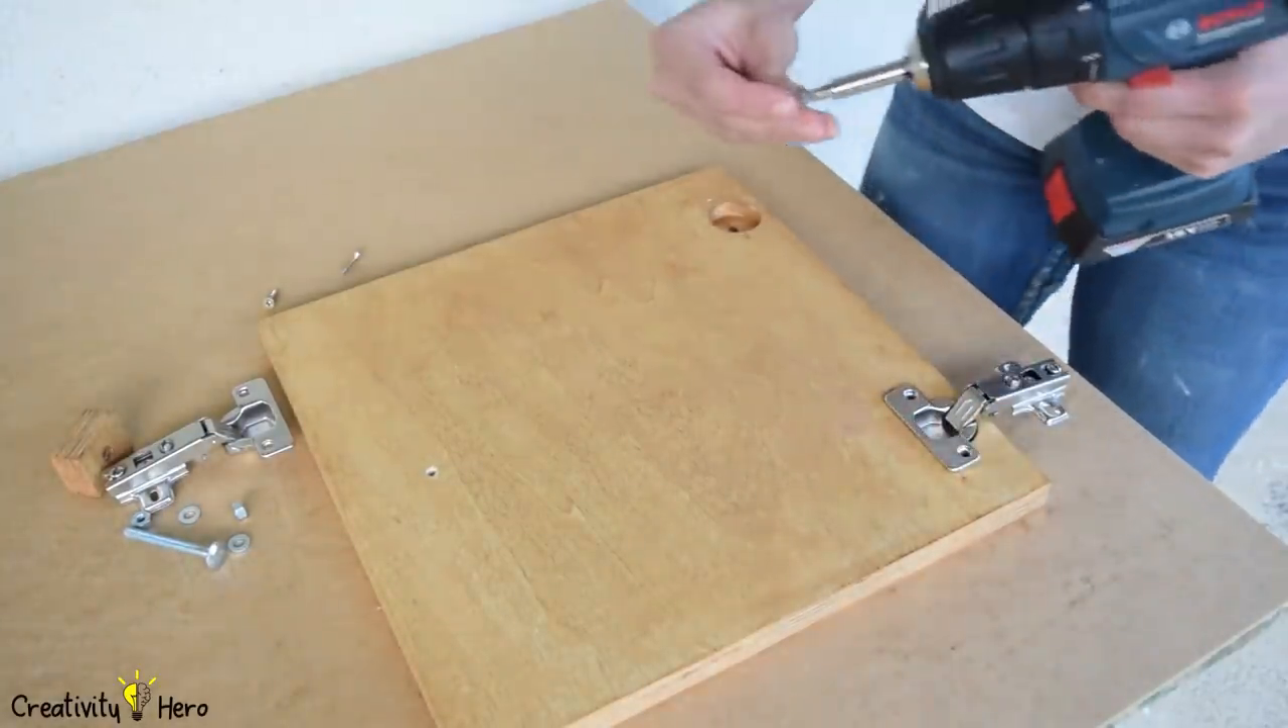The holes are already made so I just need to screw the hinges in place.